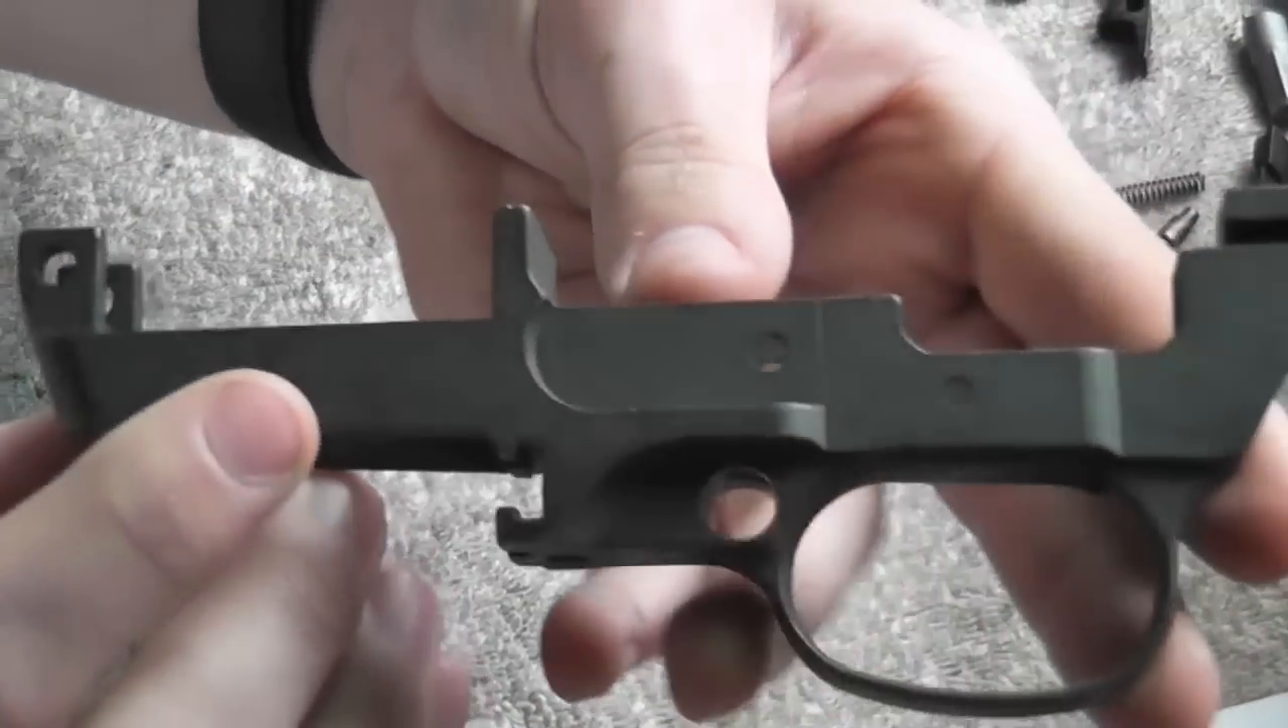That's the complete disassembly of the trigger and hammer.